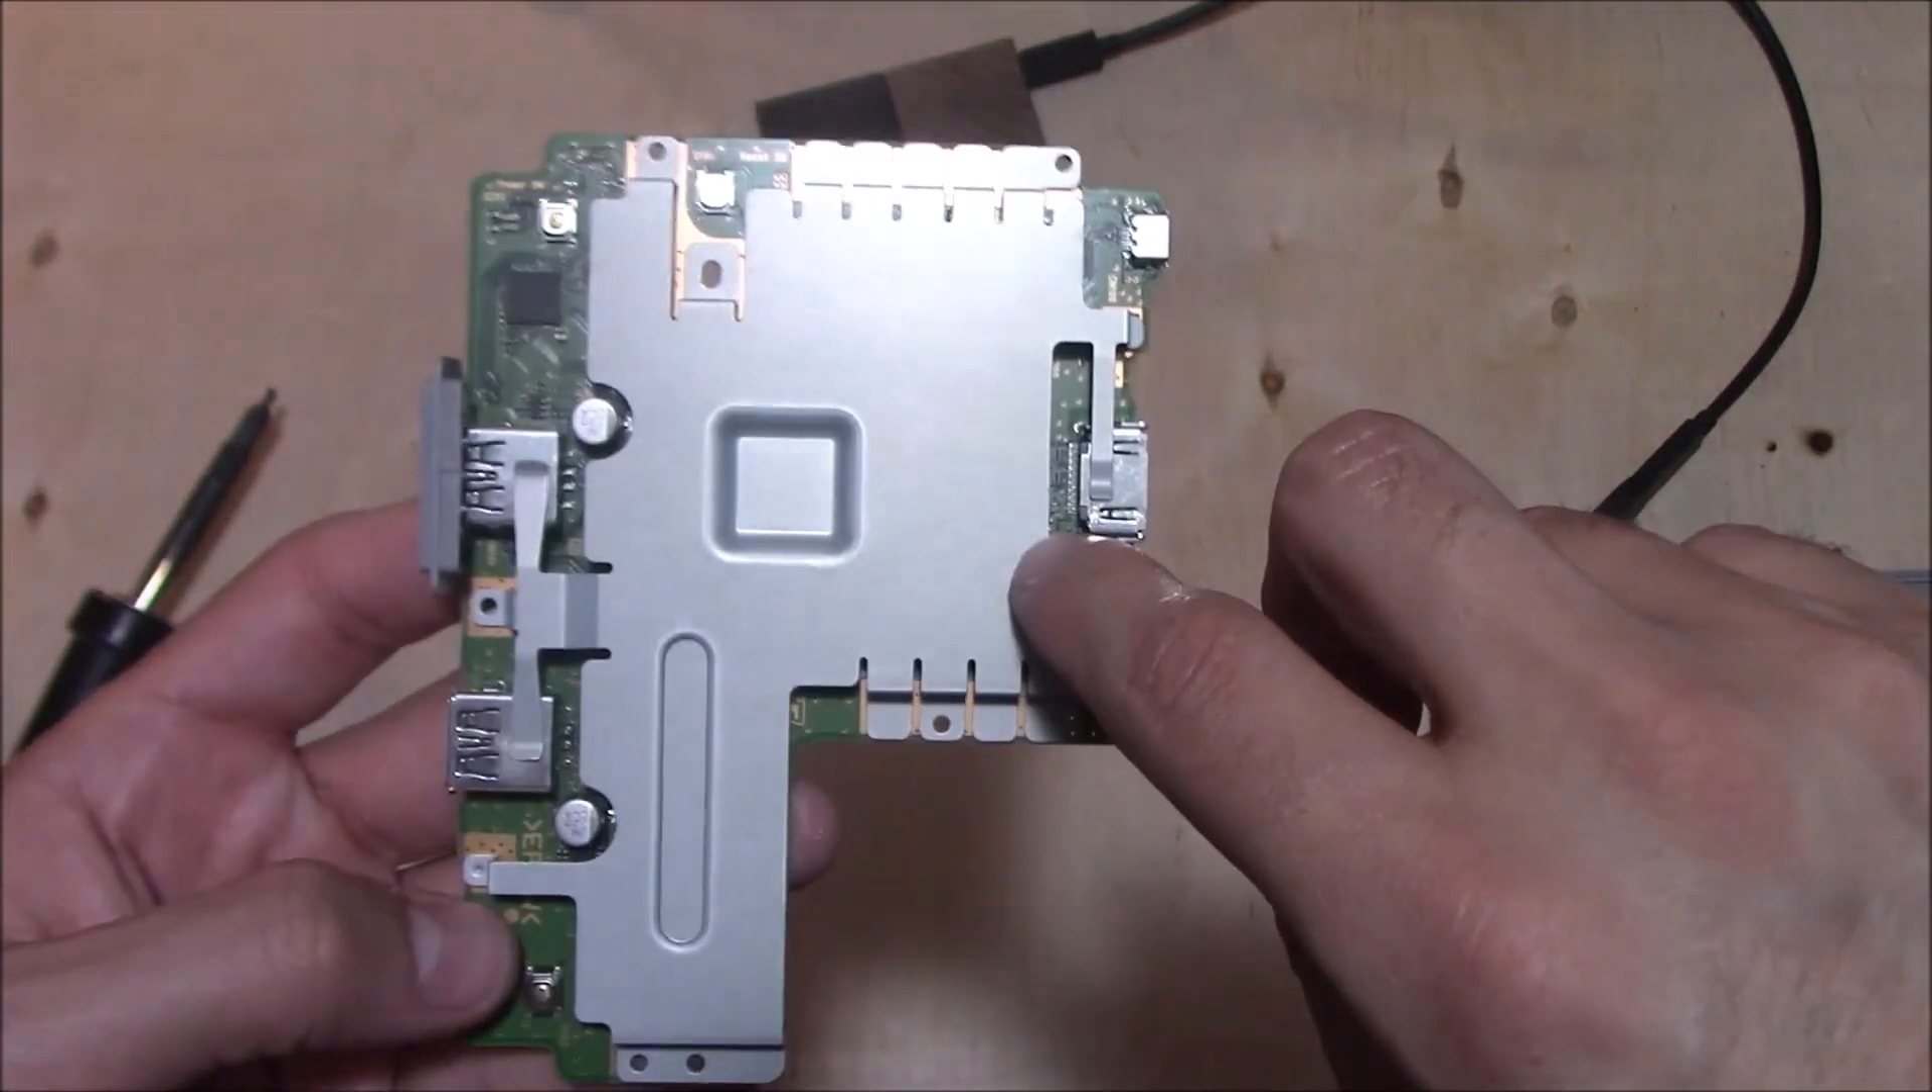And out comes the motherboard. Now, we still have this heat shield or heat sink.